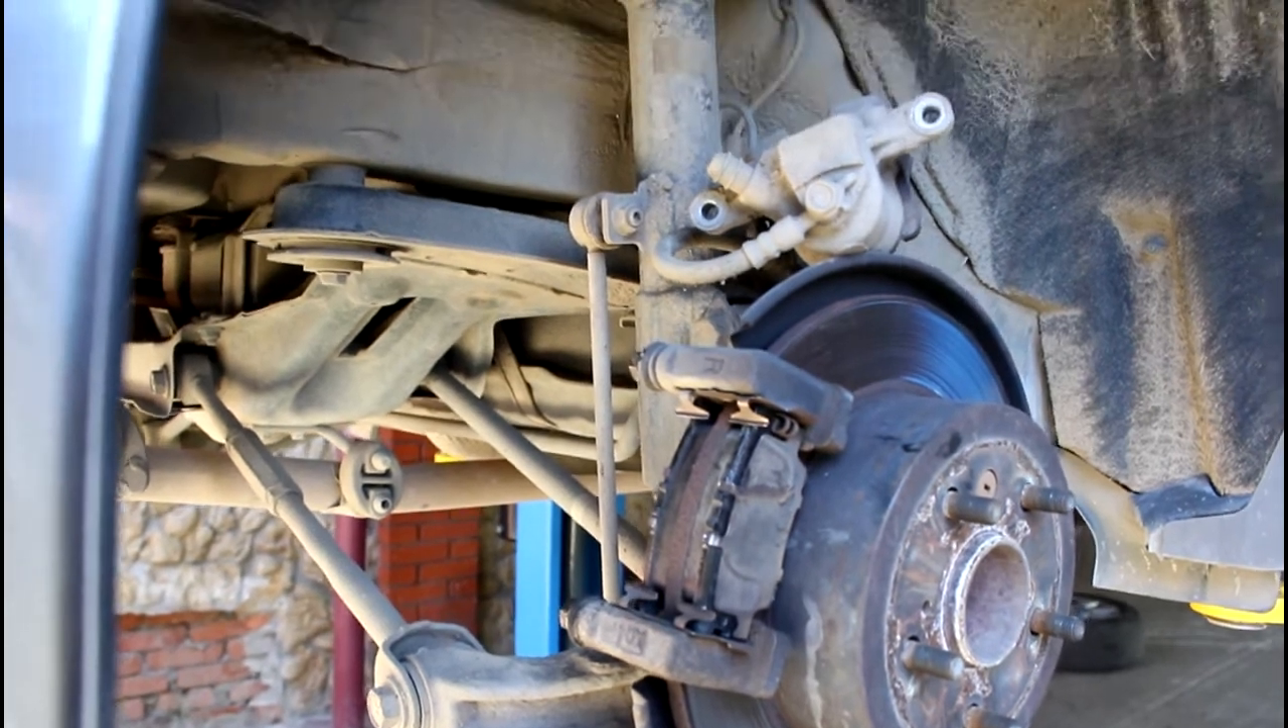Все, колодки мы установили. Теперь берем струбцину.